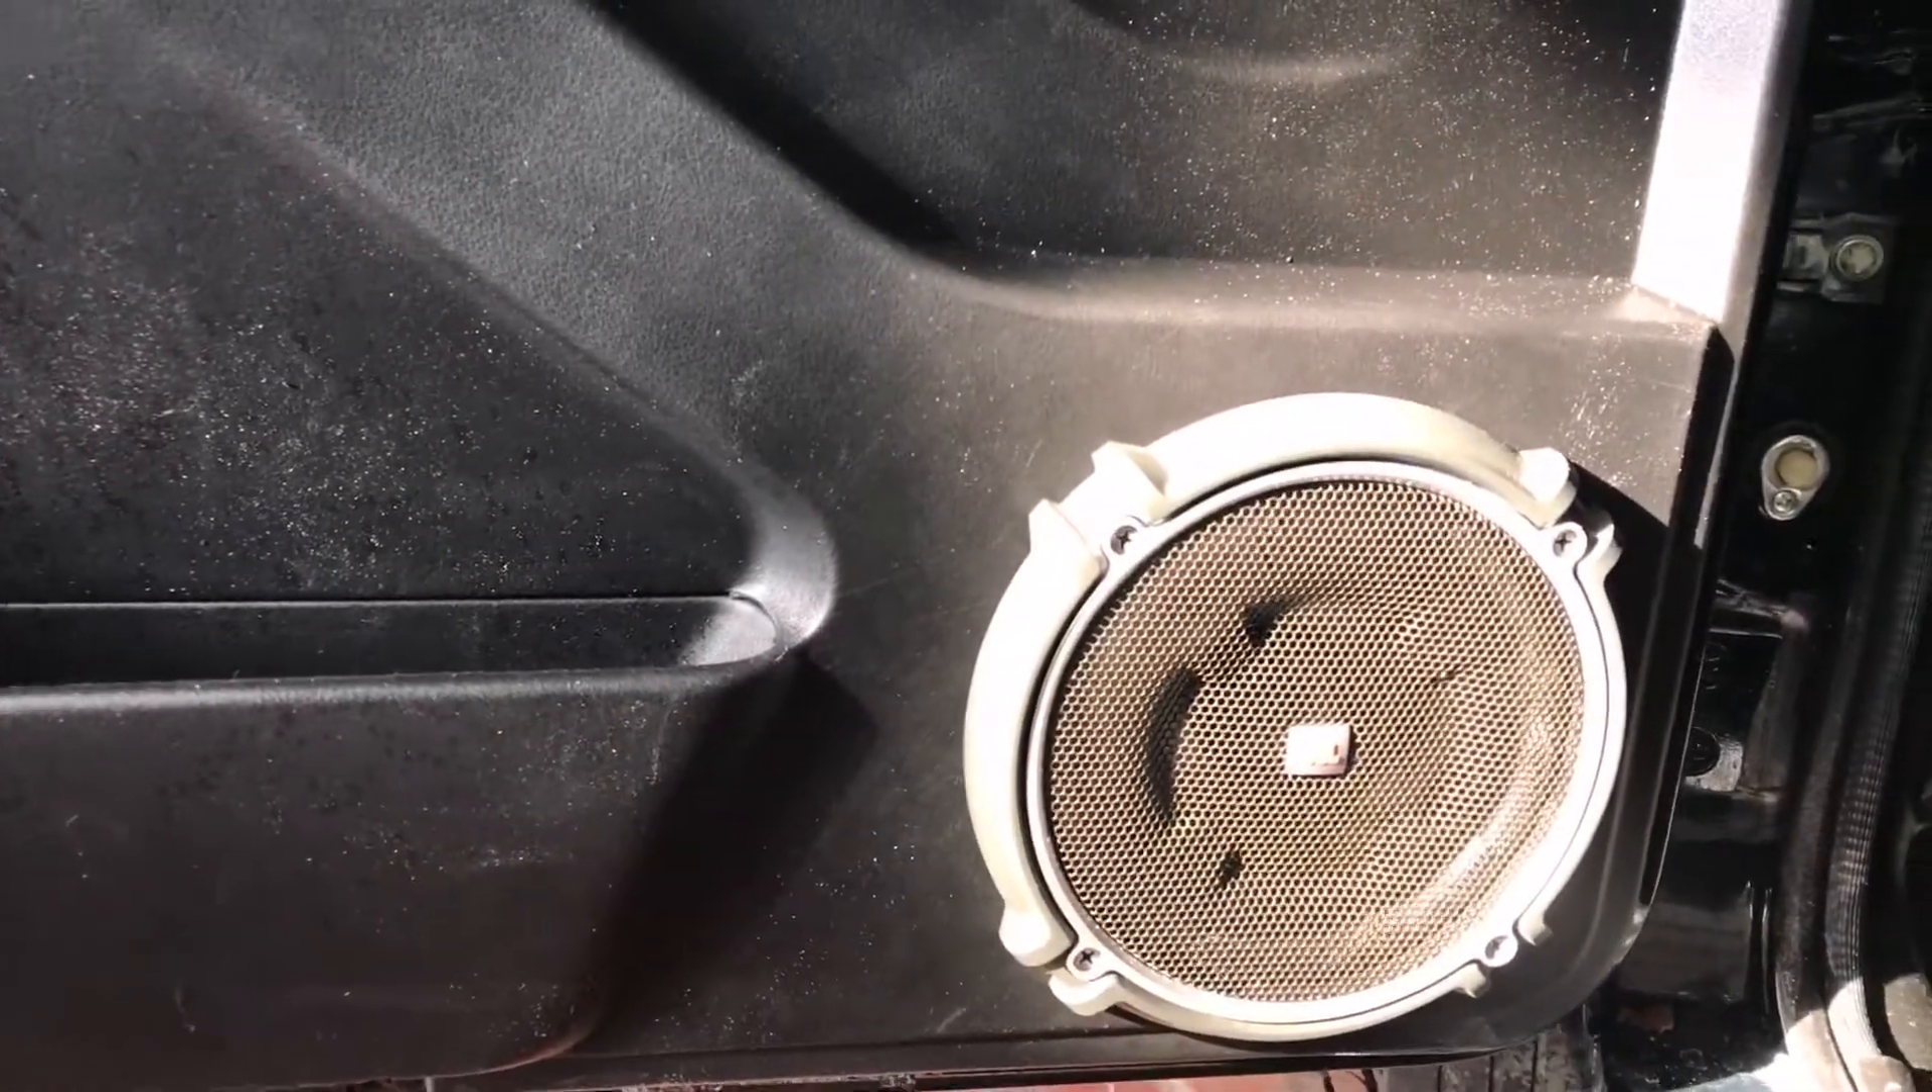Закончили установку колонок. Обшивка, как видите, собрана.